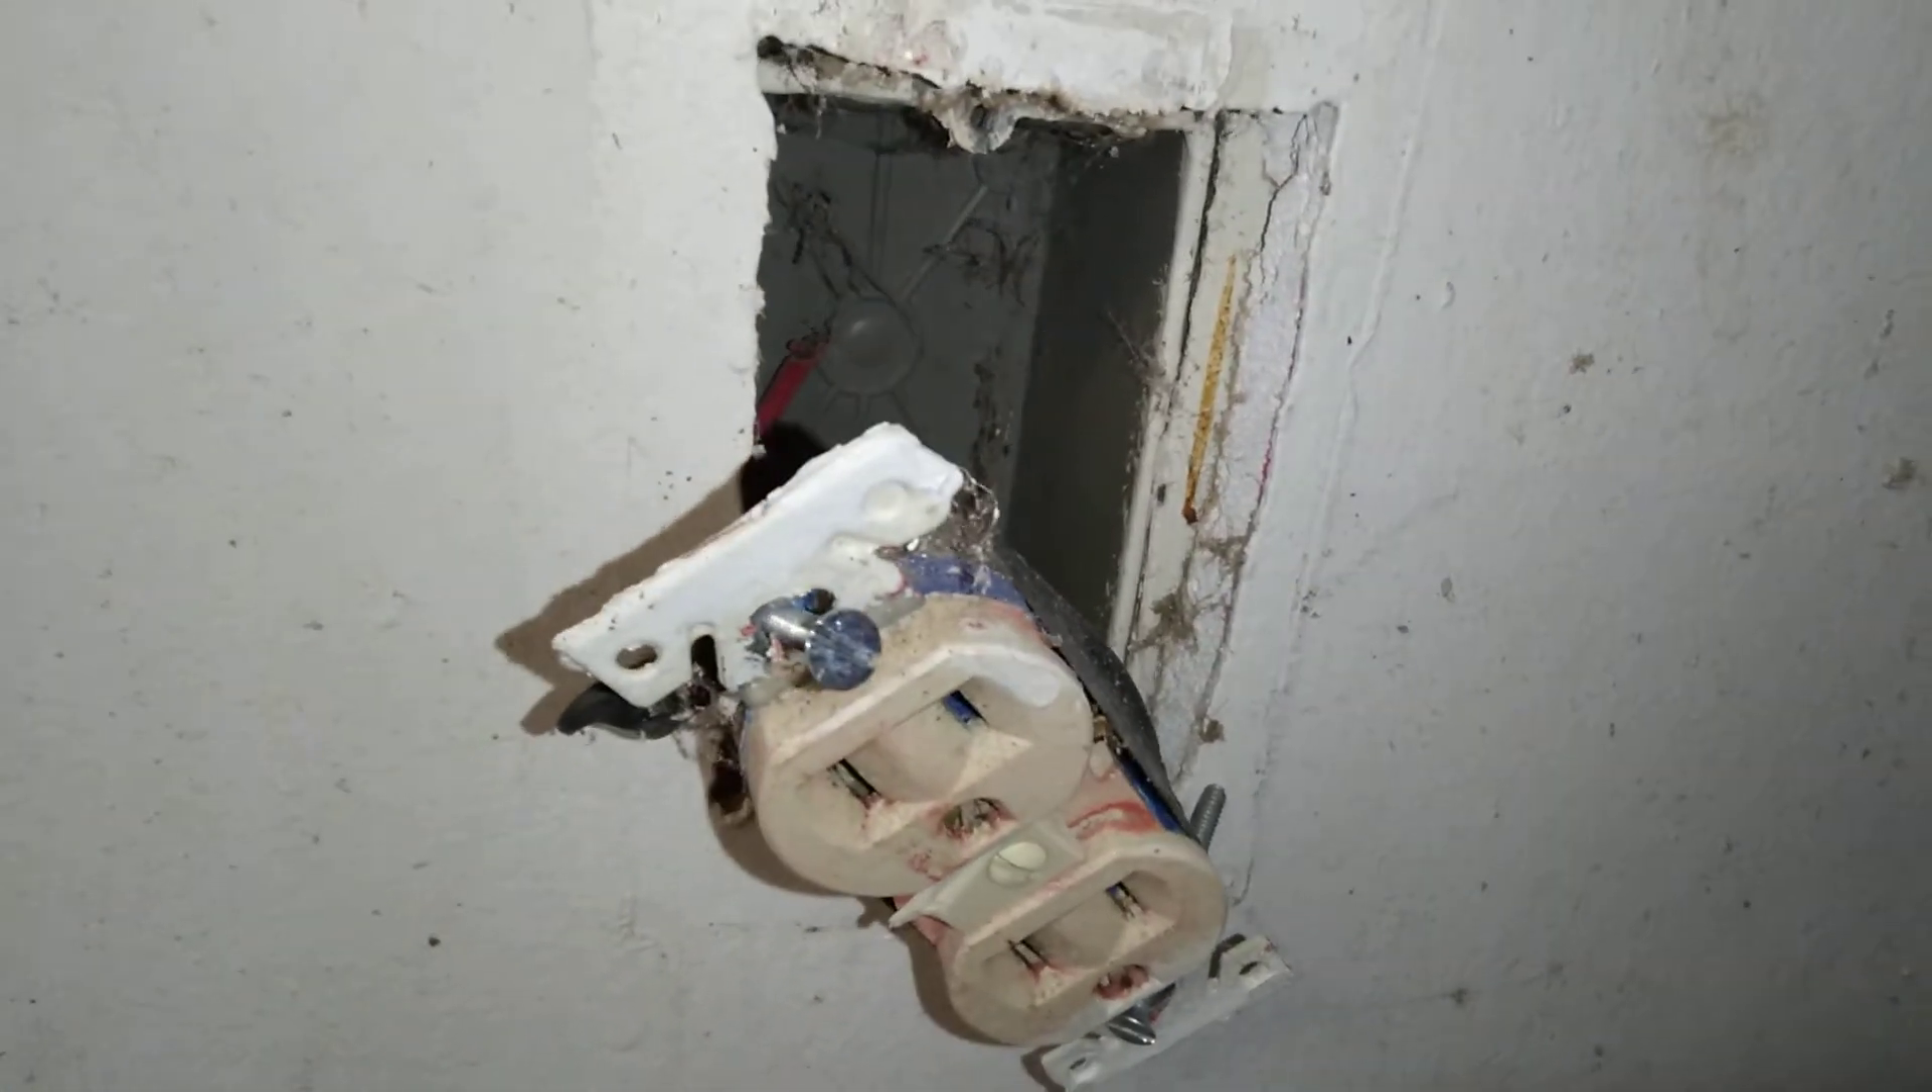This box is recessed in the wall quite a bit as you can see.